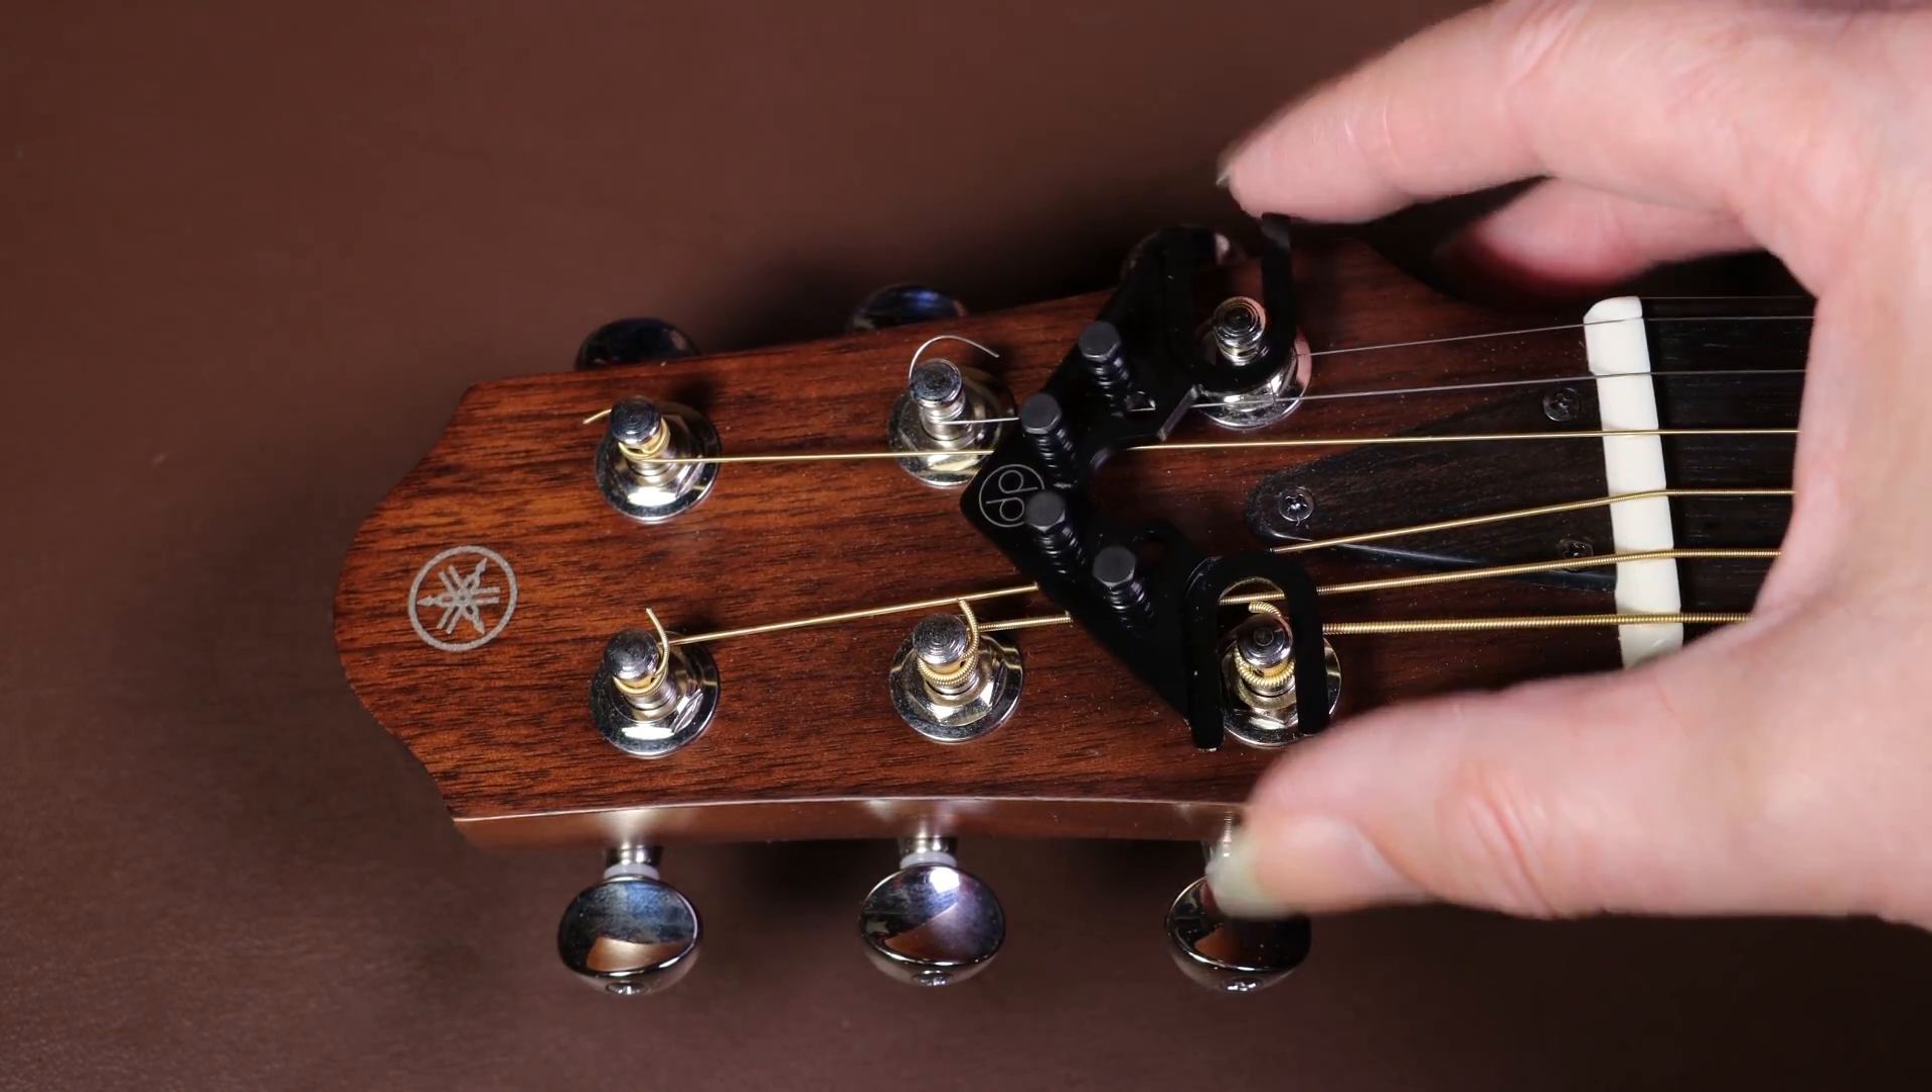And first of all you can see here's version 3 and it fits between the tuning posts on the top E string and the bottom E string.